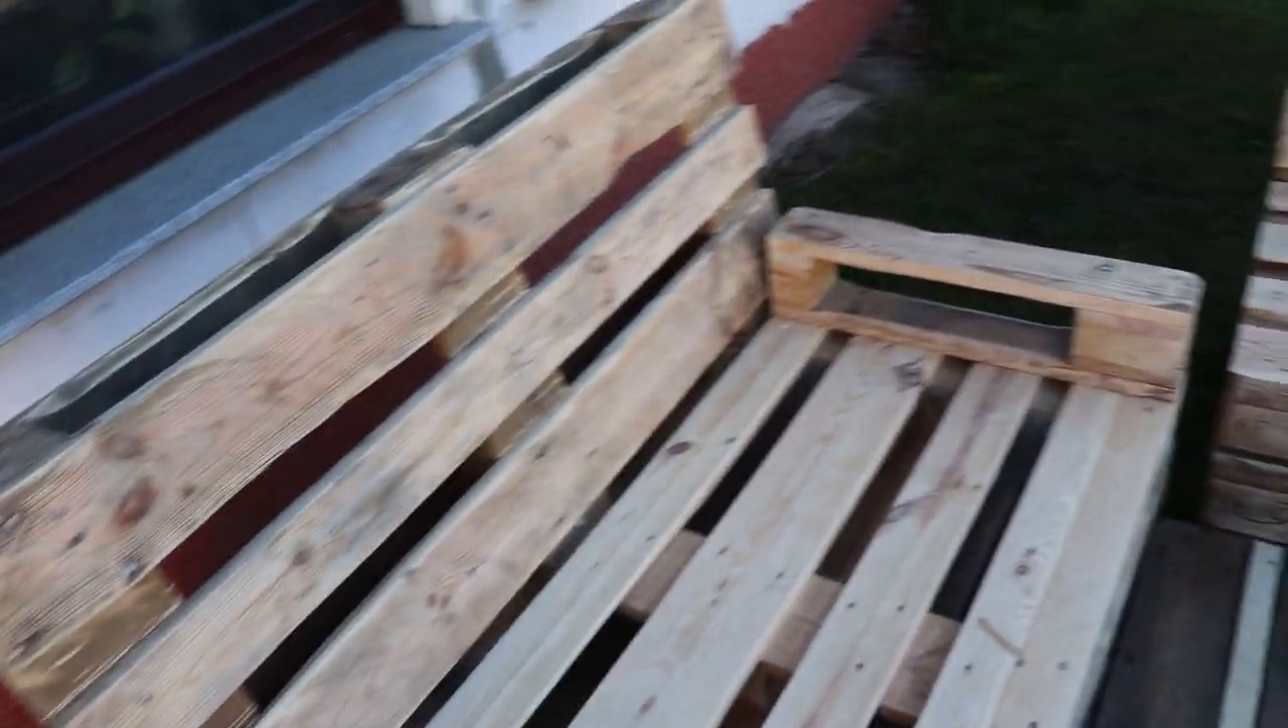Und die Palettenbänke sind komplett fertig. Da fehlen jetzt noch die Sitzpolster.